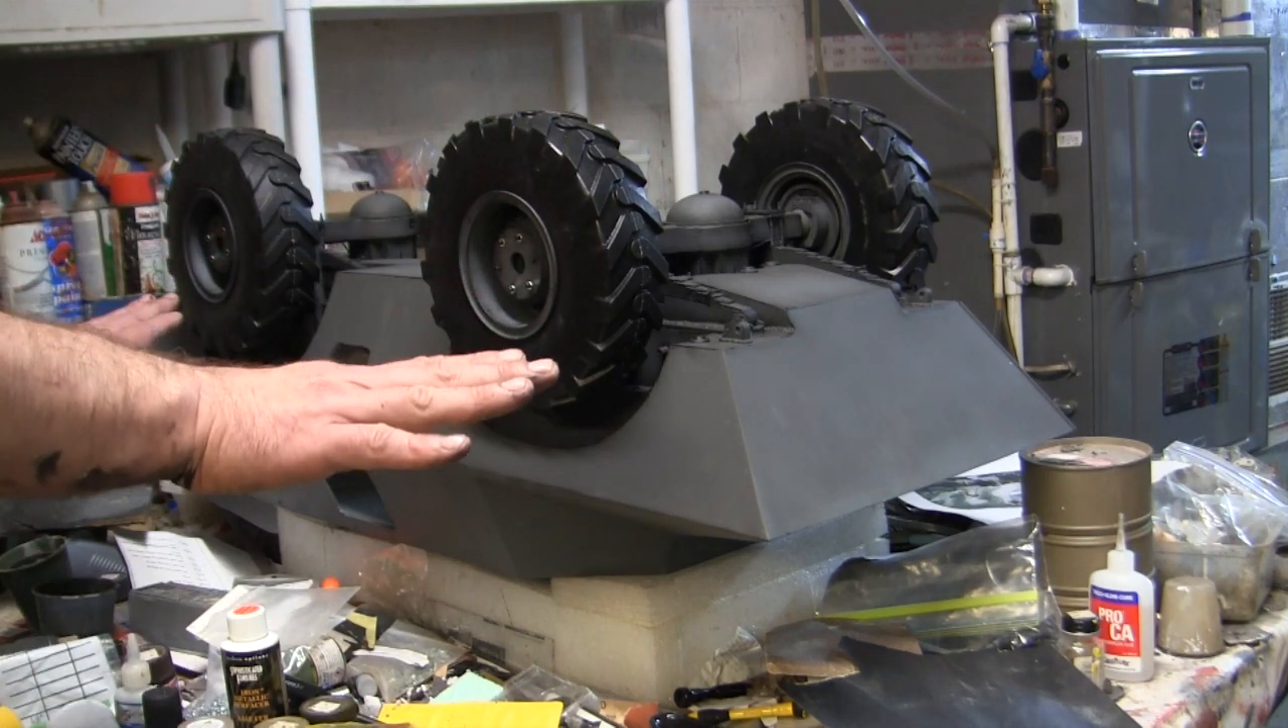Needless to say, with the suspension components mounted to this model, this is a huge portion of the build that's now basically completed.